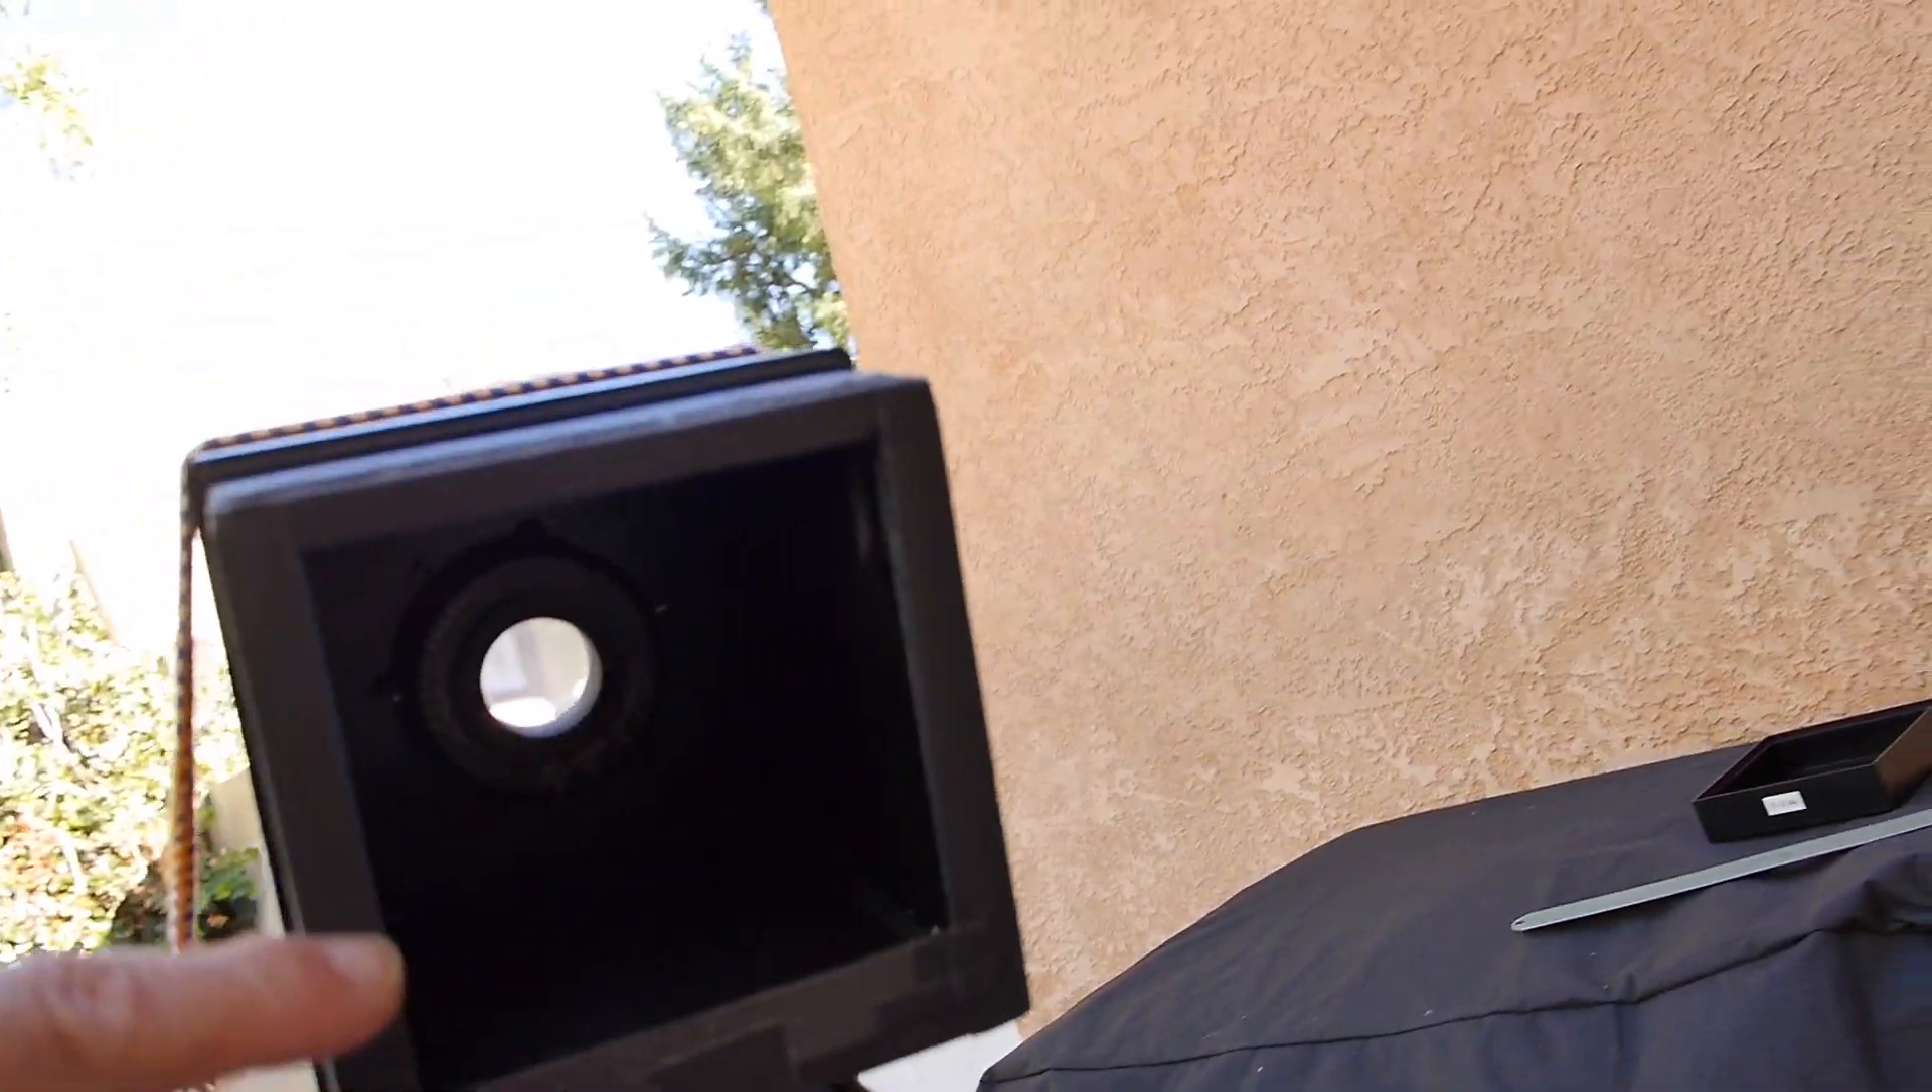I've made this flange along the back of the camera out of a foam core and some gaffer's tape.